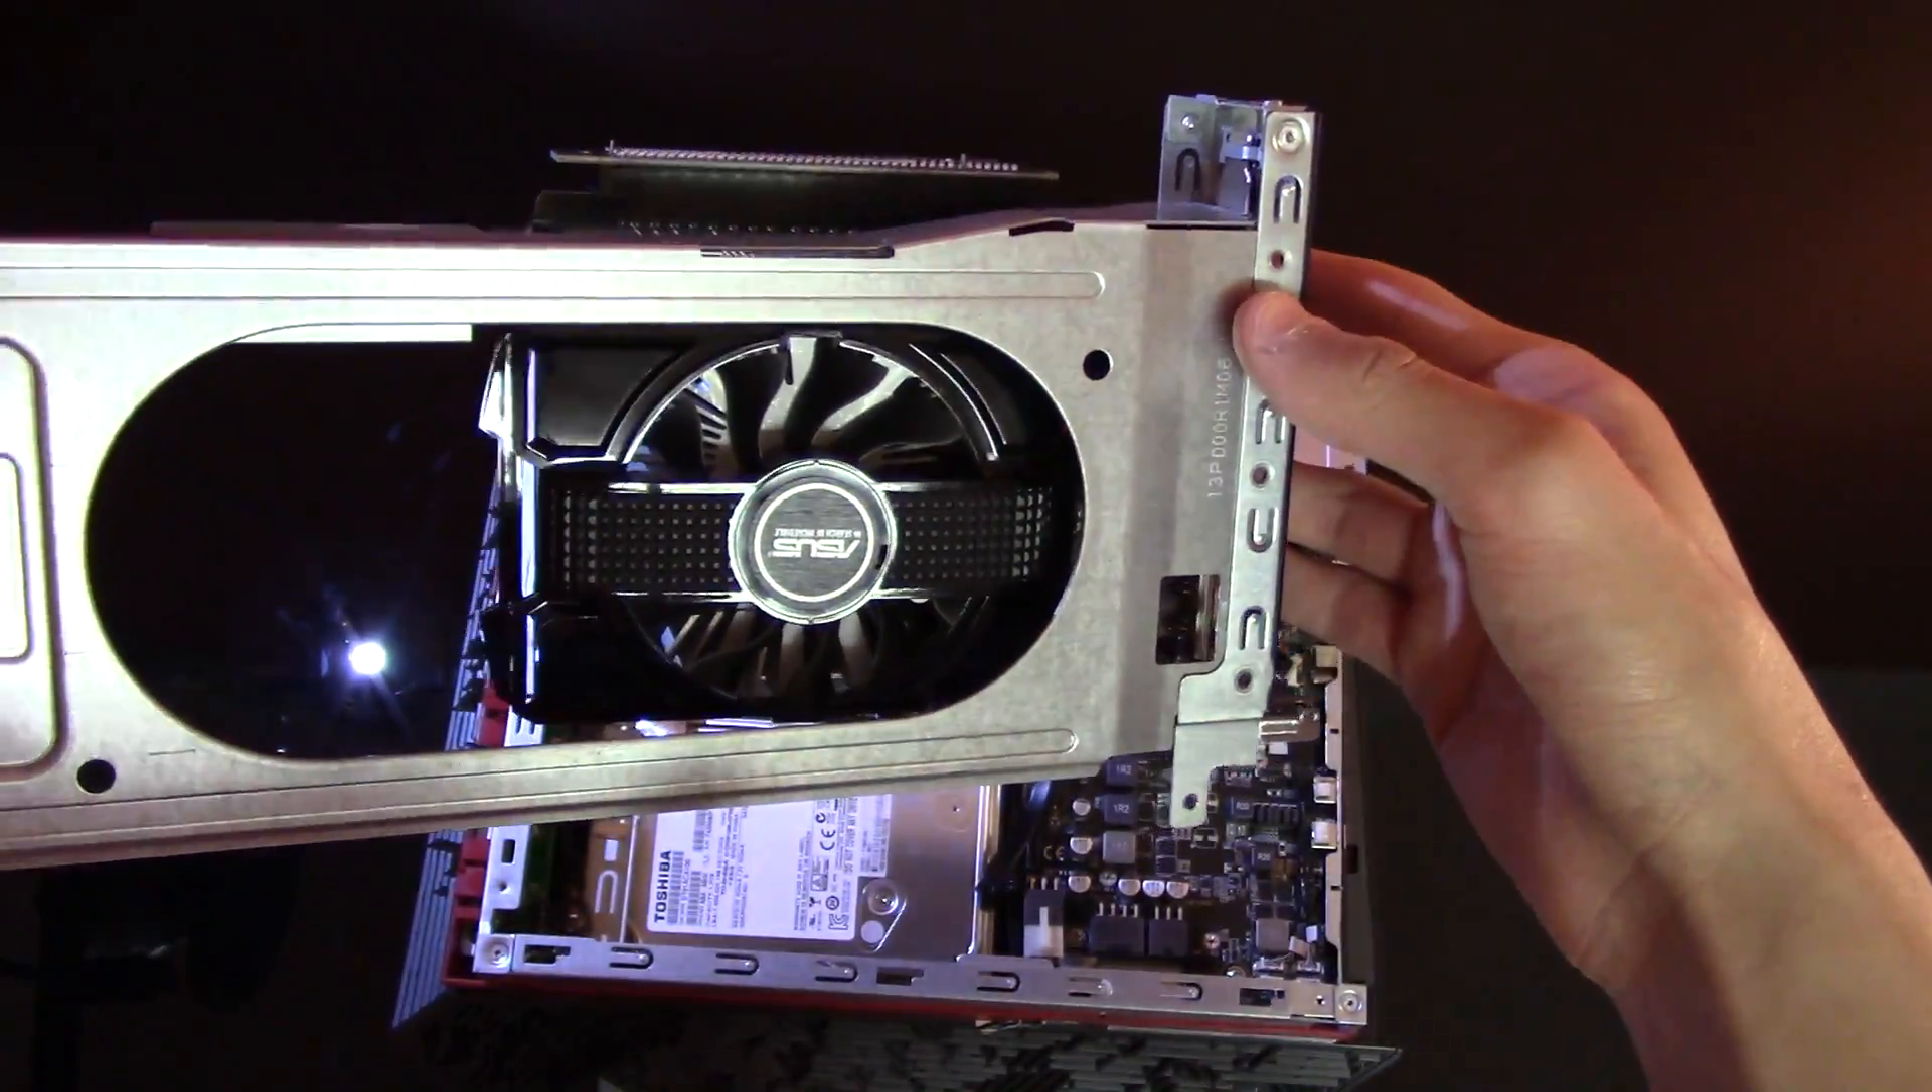Now we have the actual tray out that holds the graphics card.